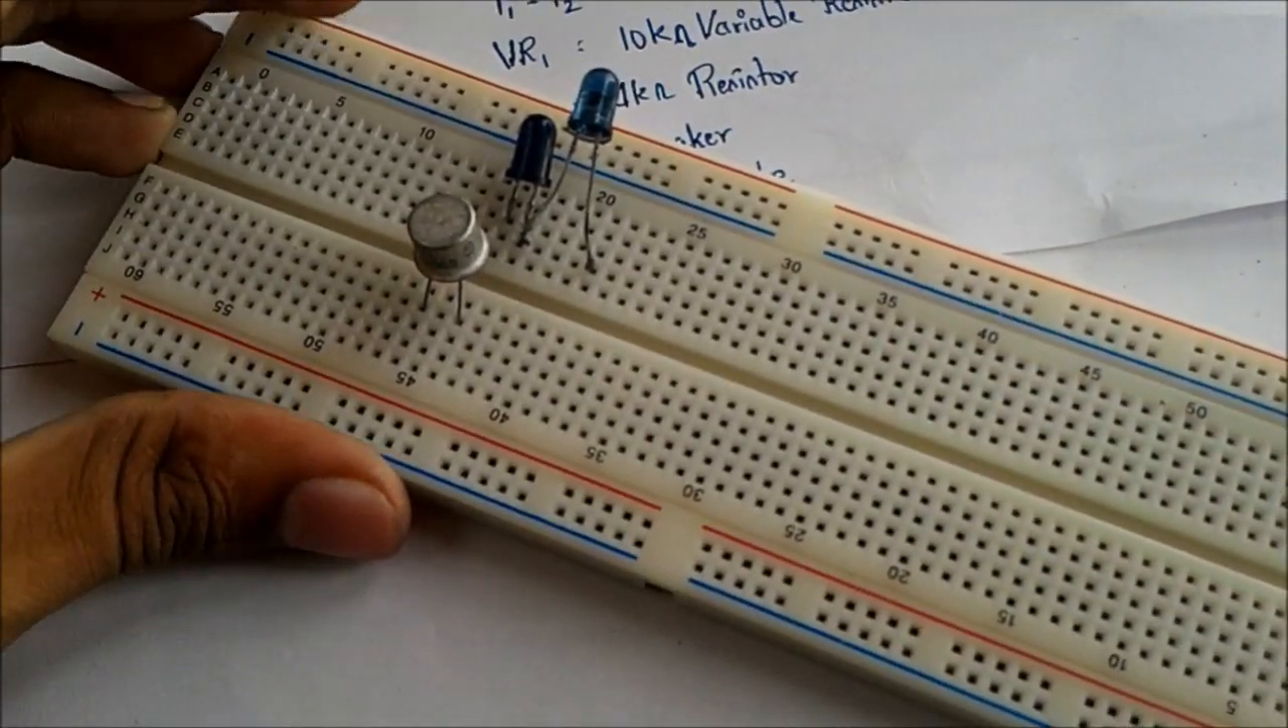Now I have placed the both IR LEDs and now we have to connect the base to audio signal.